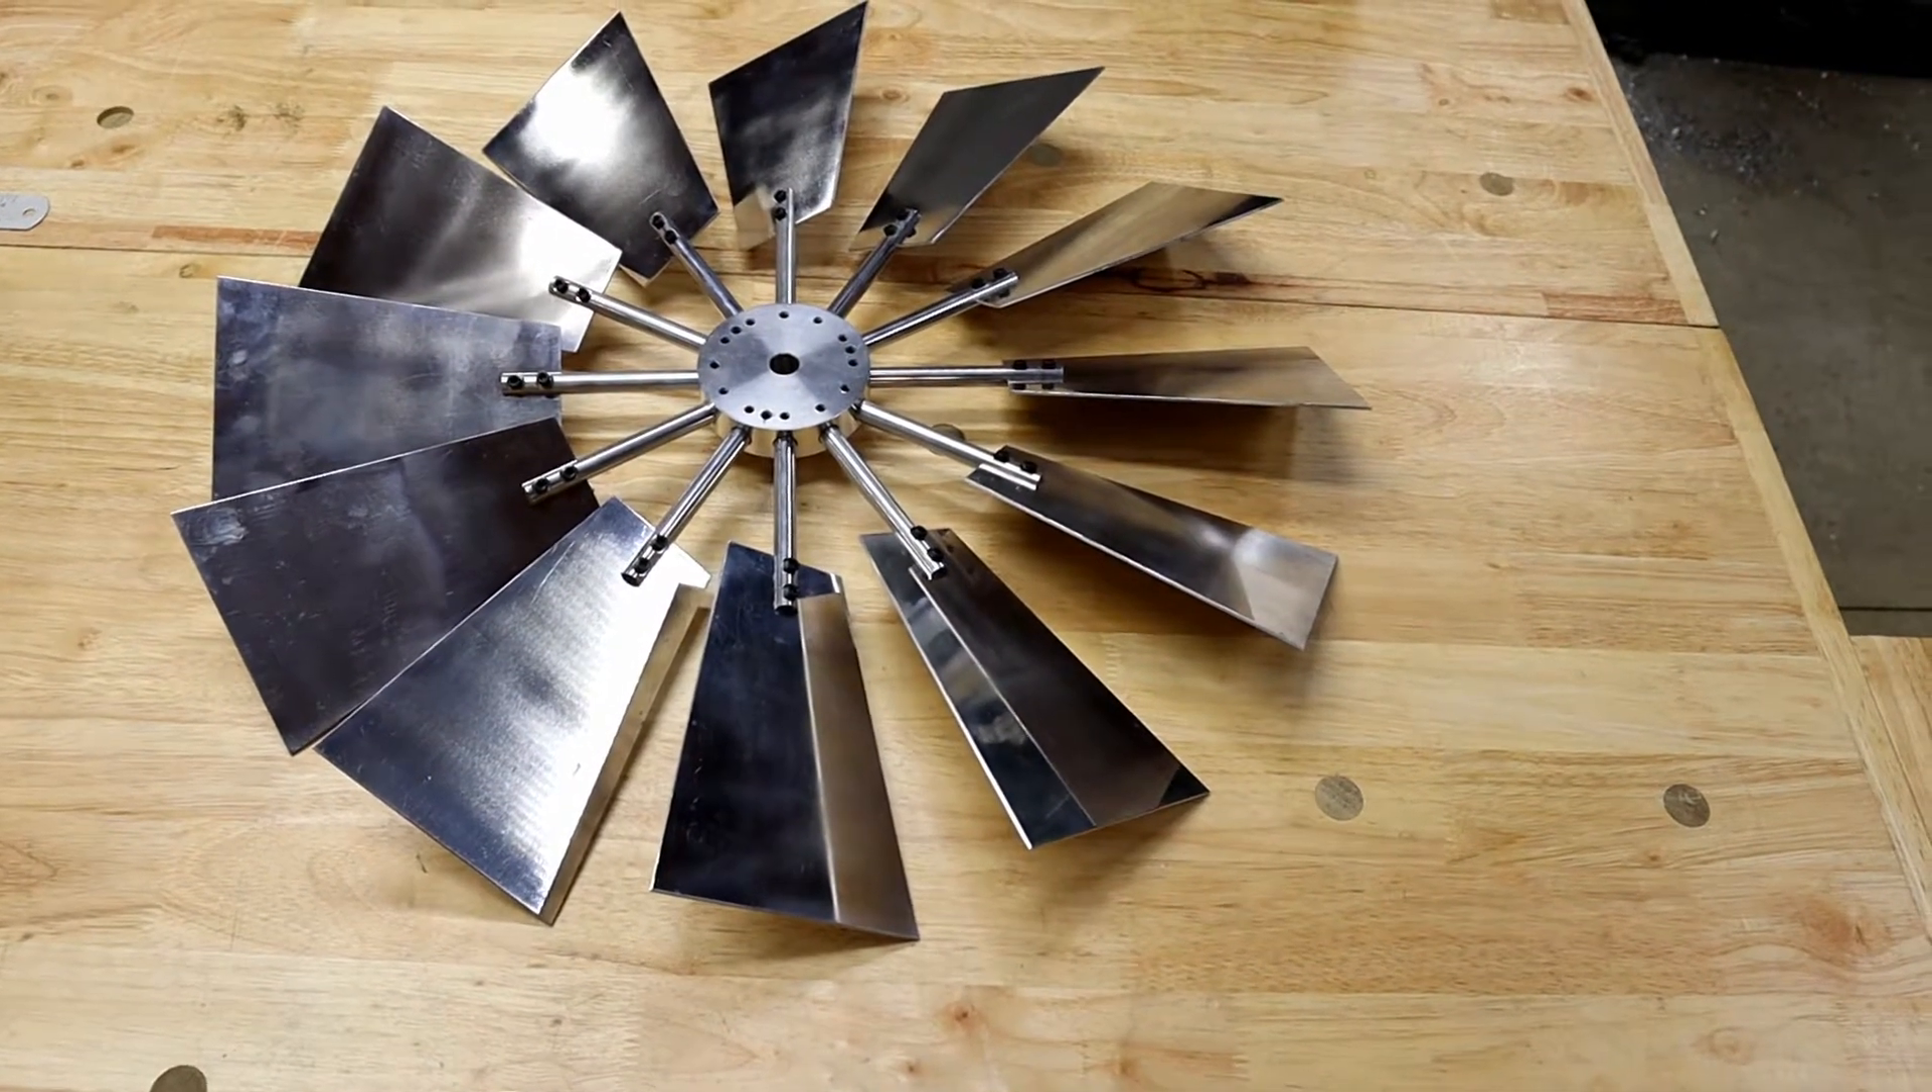I got all twelve blades installed.